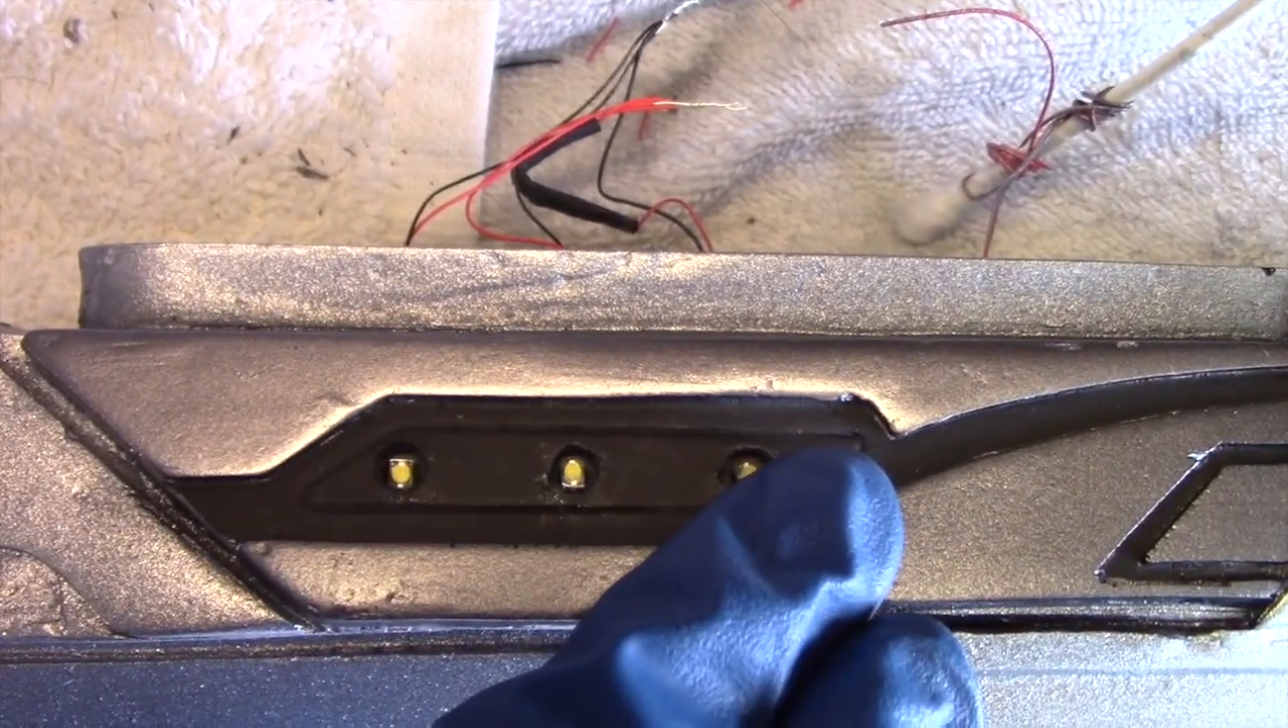Alright, so here we now have the three 1 .8mm lights in place.